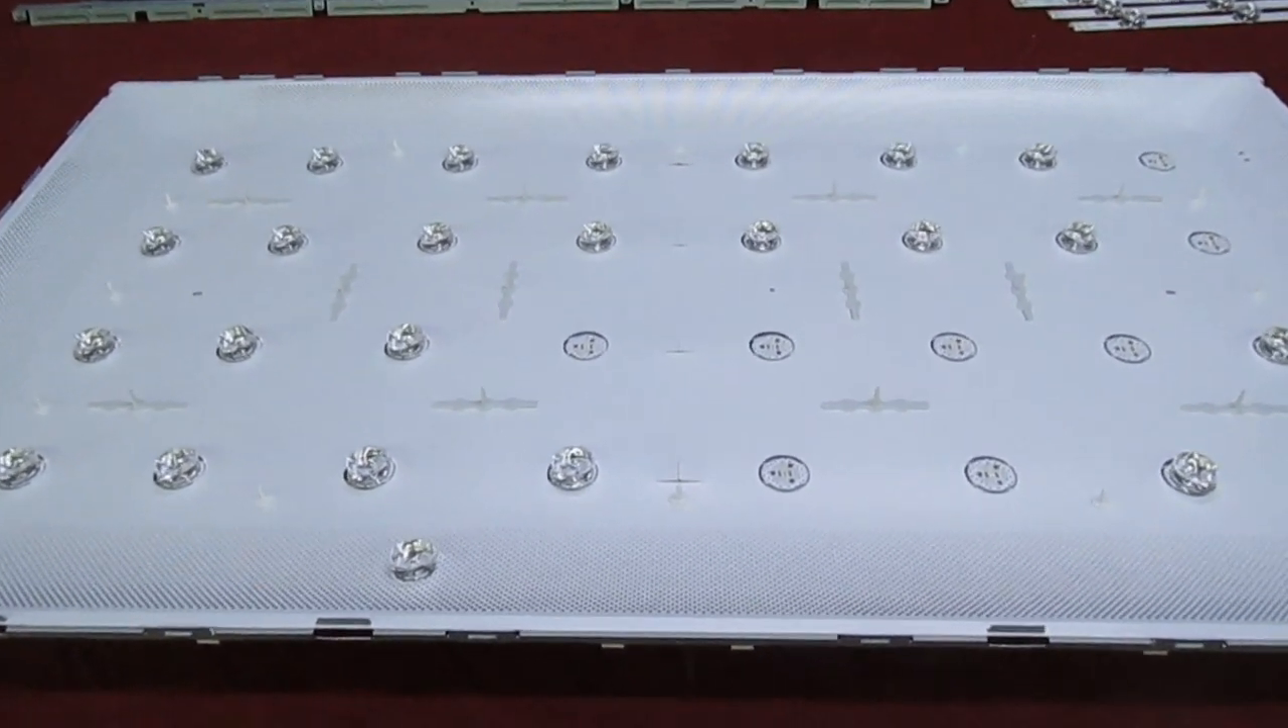Um but that's what the tv looks like um with the lcd panel out.